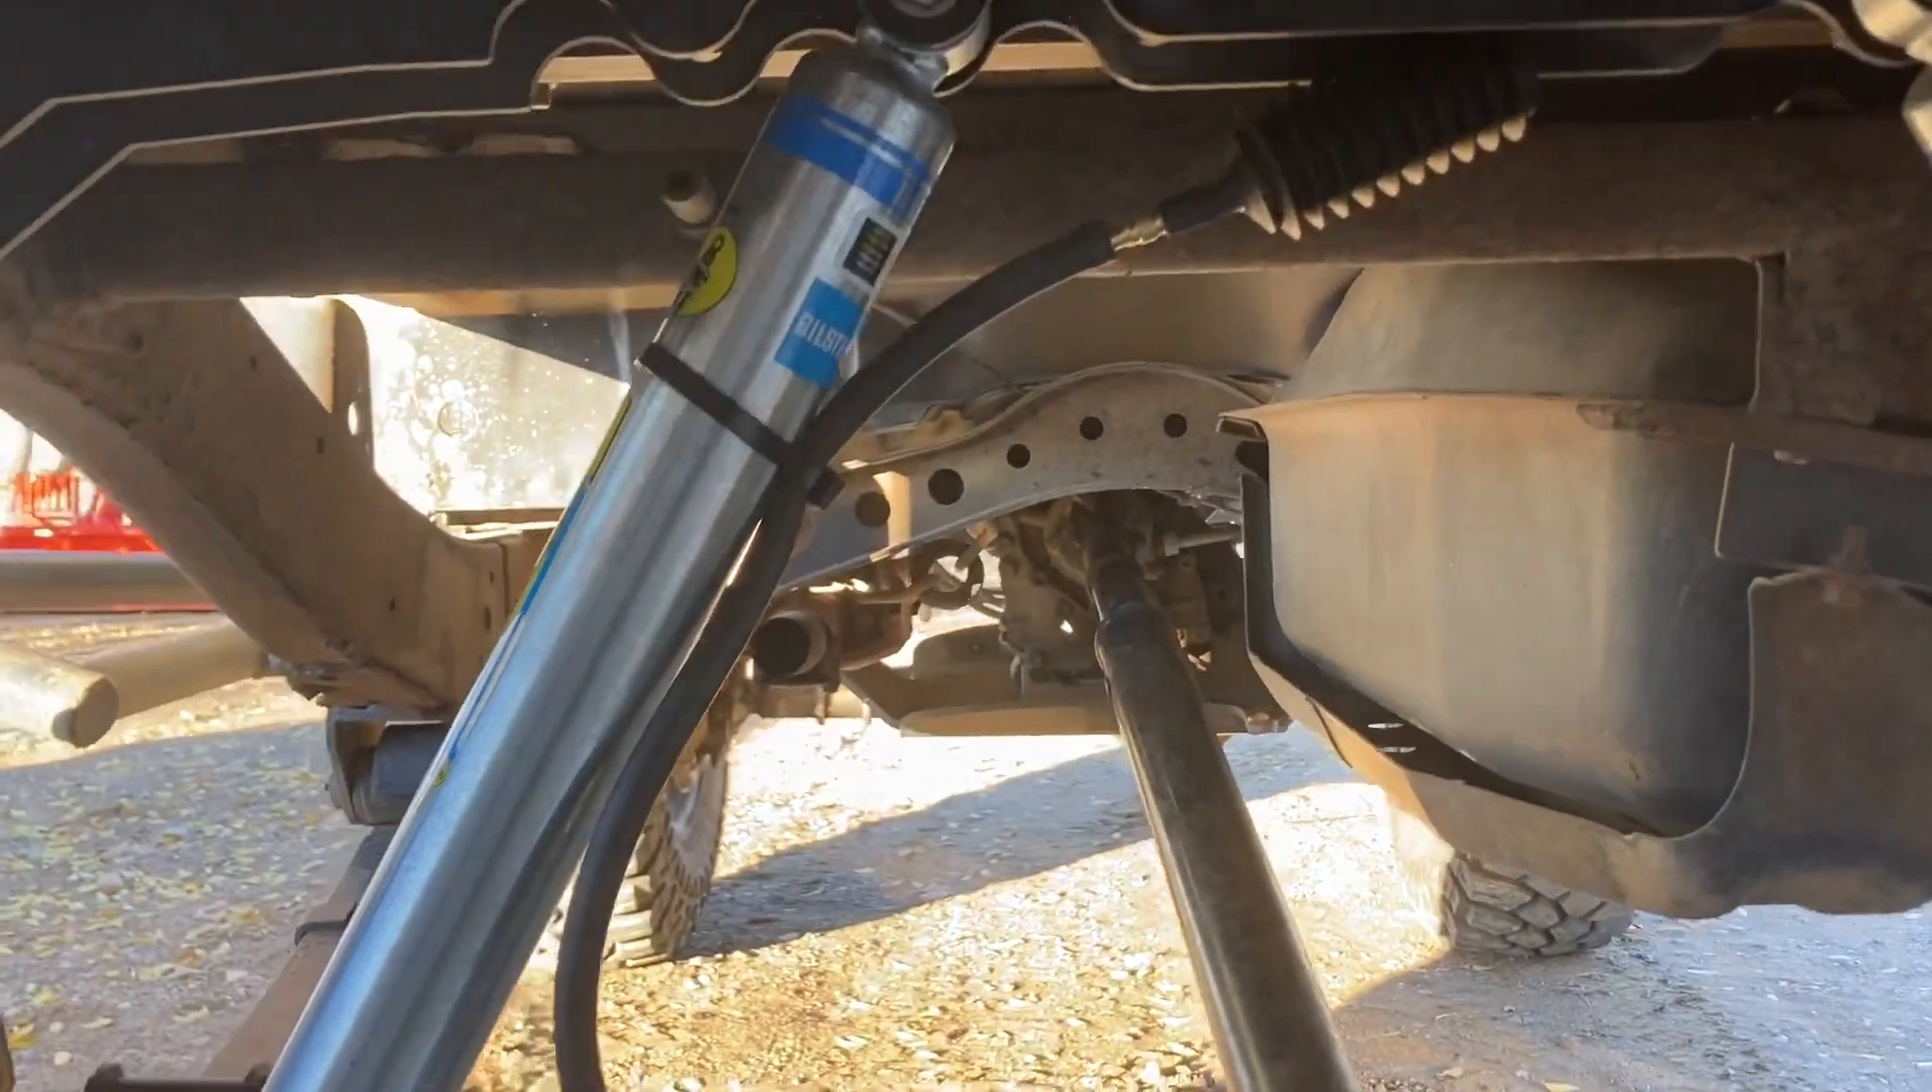Breather hose is just kind of zip tied up to one of the shocks.